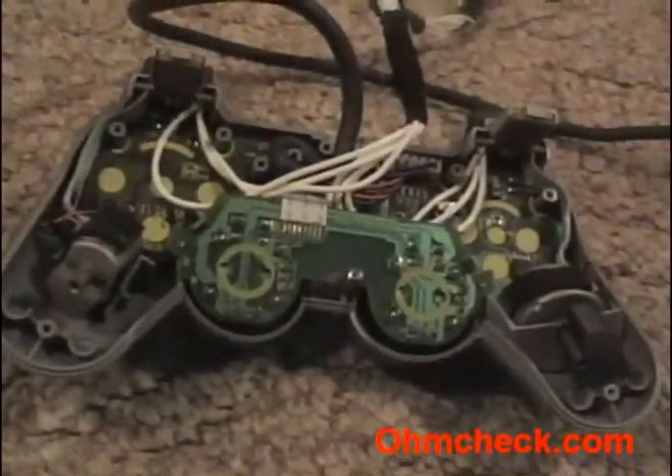We've got the controller opened up.